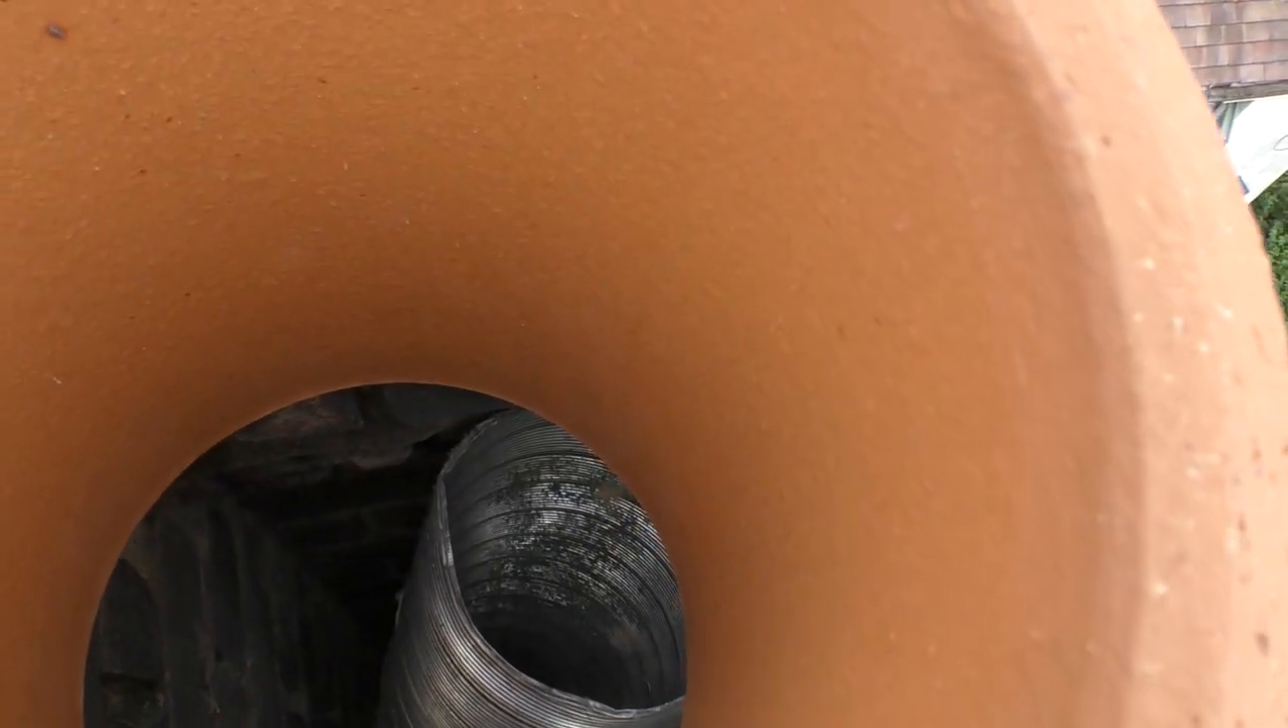You can see the old liner in there which never actually connected with a chimney pot.